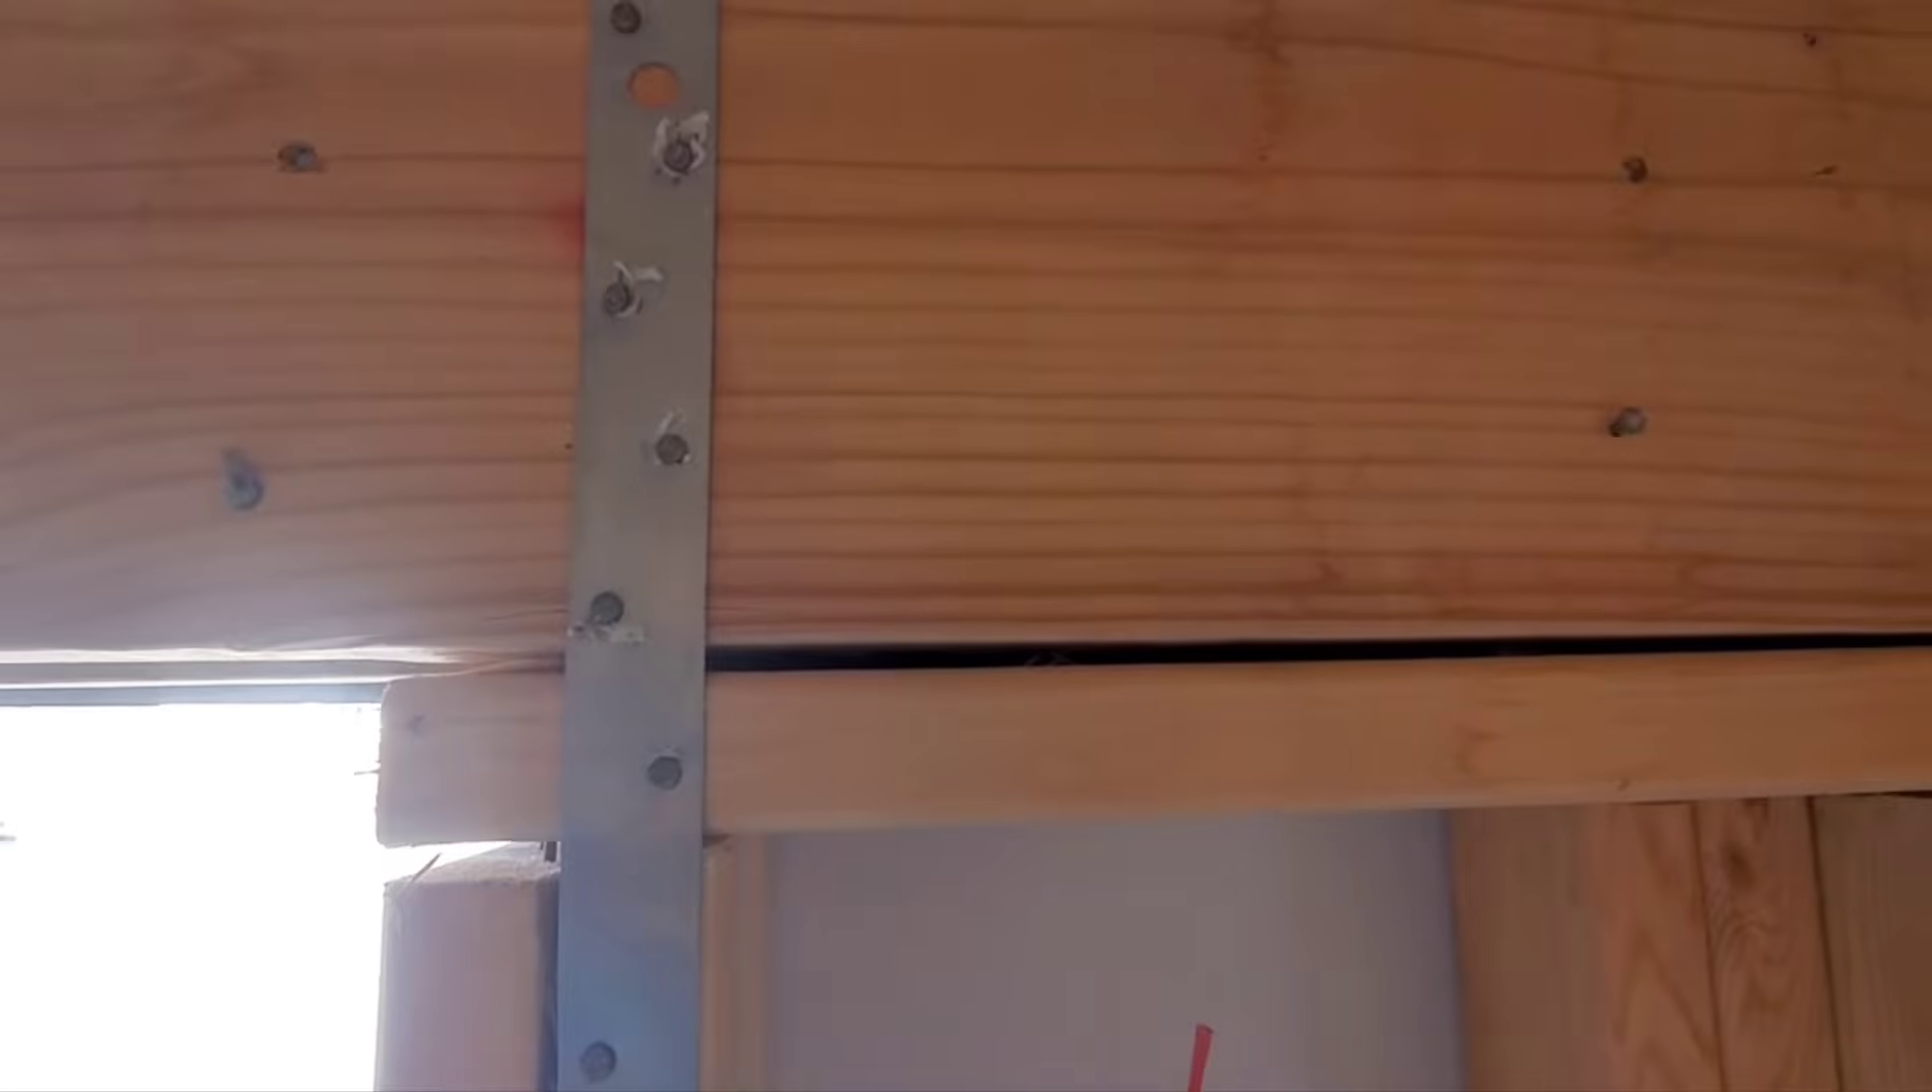And you can see this giant gap right here between your header and the studs.